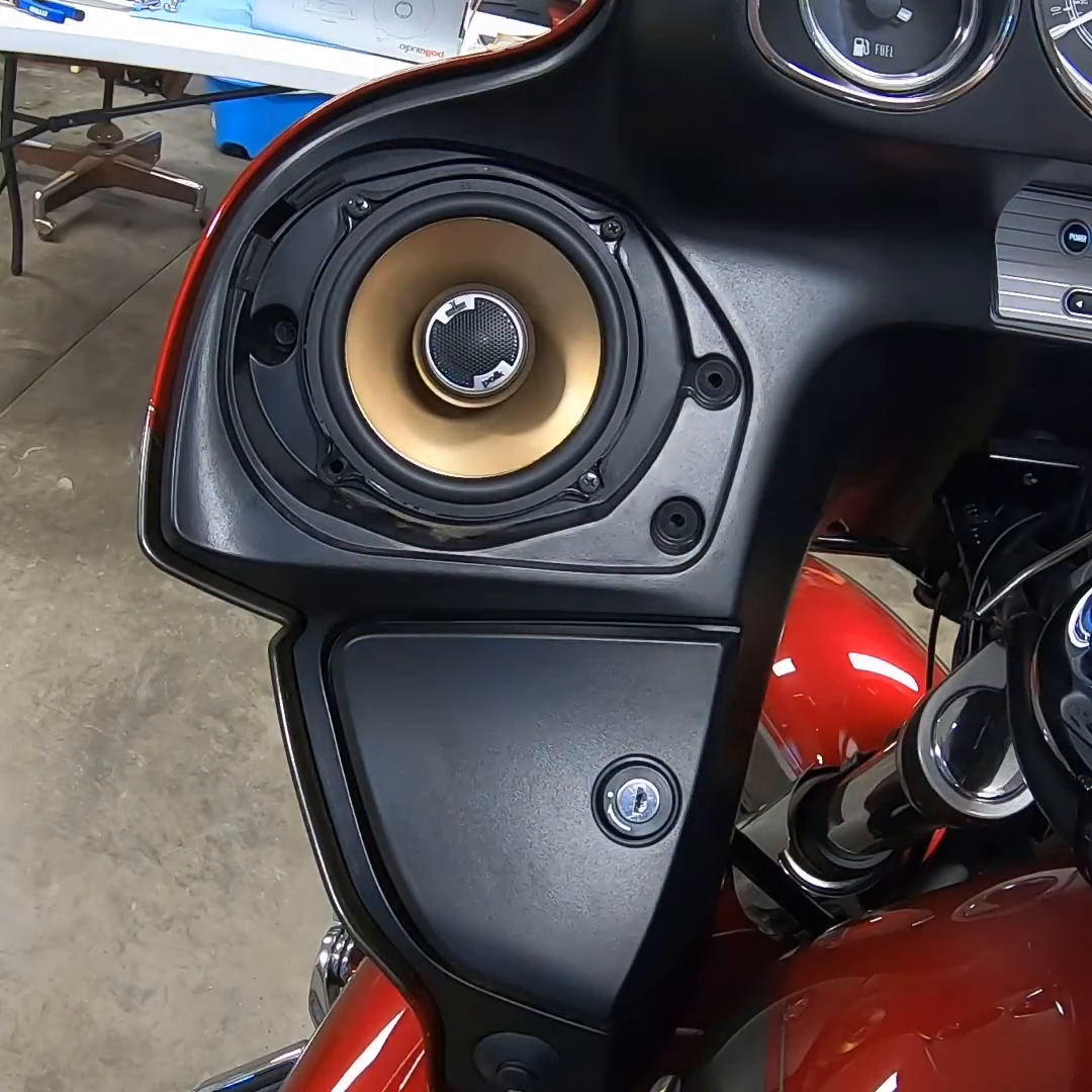The speaker's in.